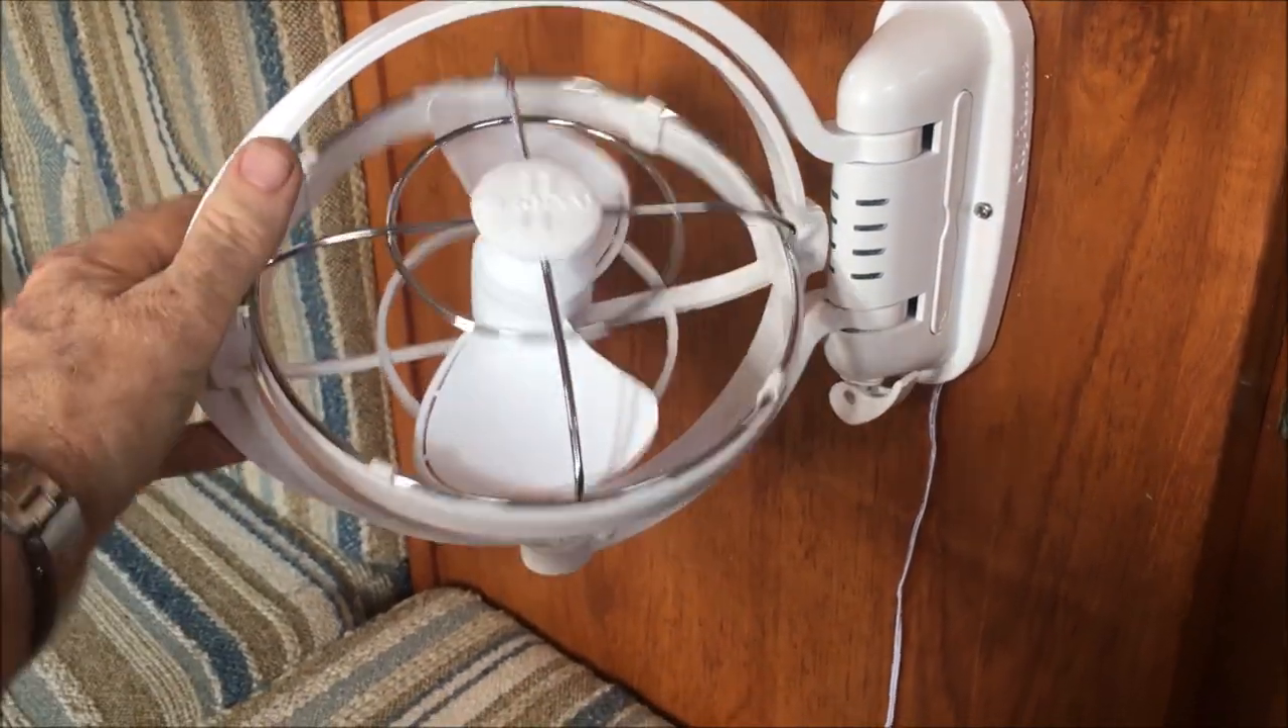There's the fan installed it's all permanent there.